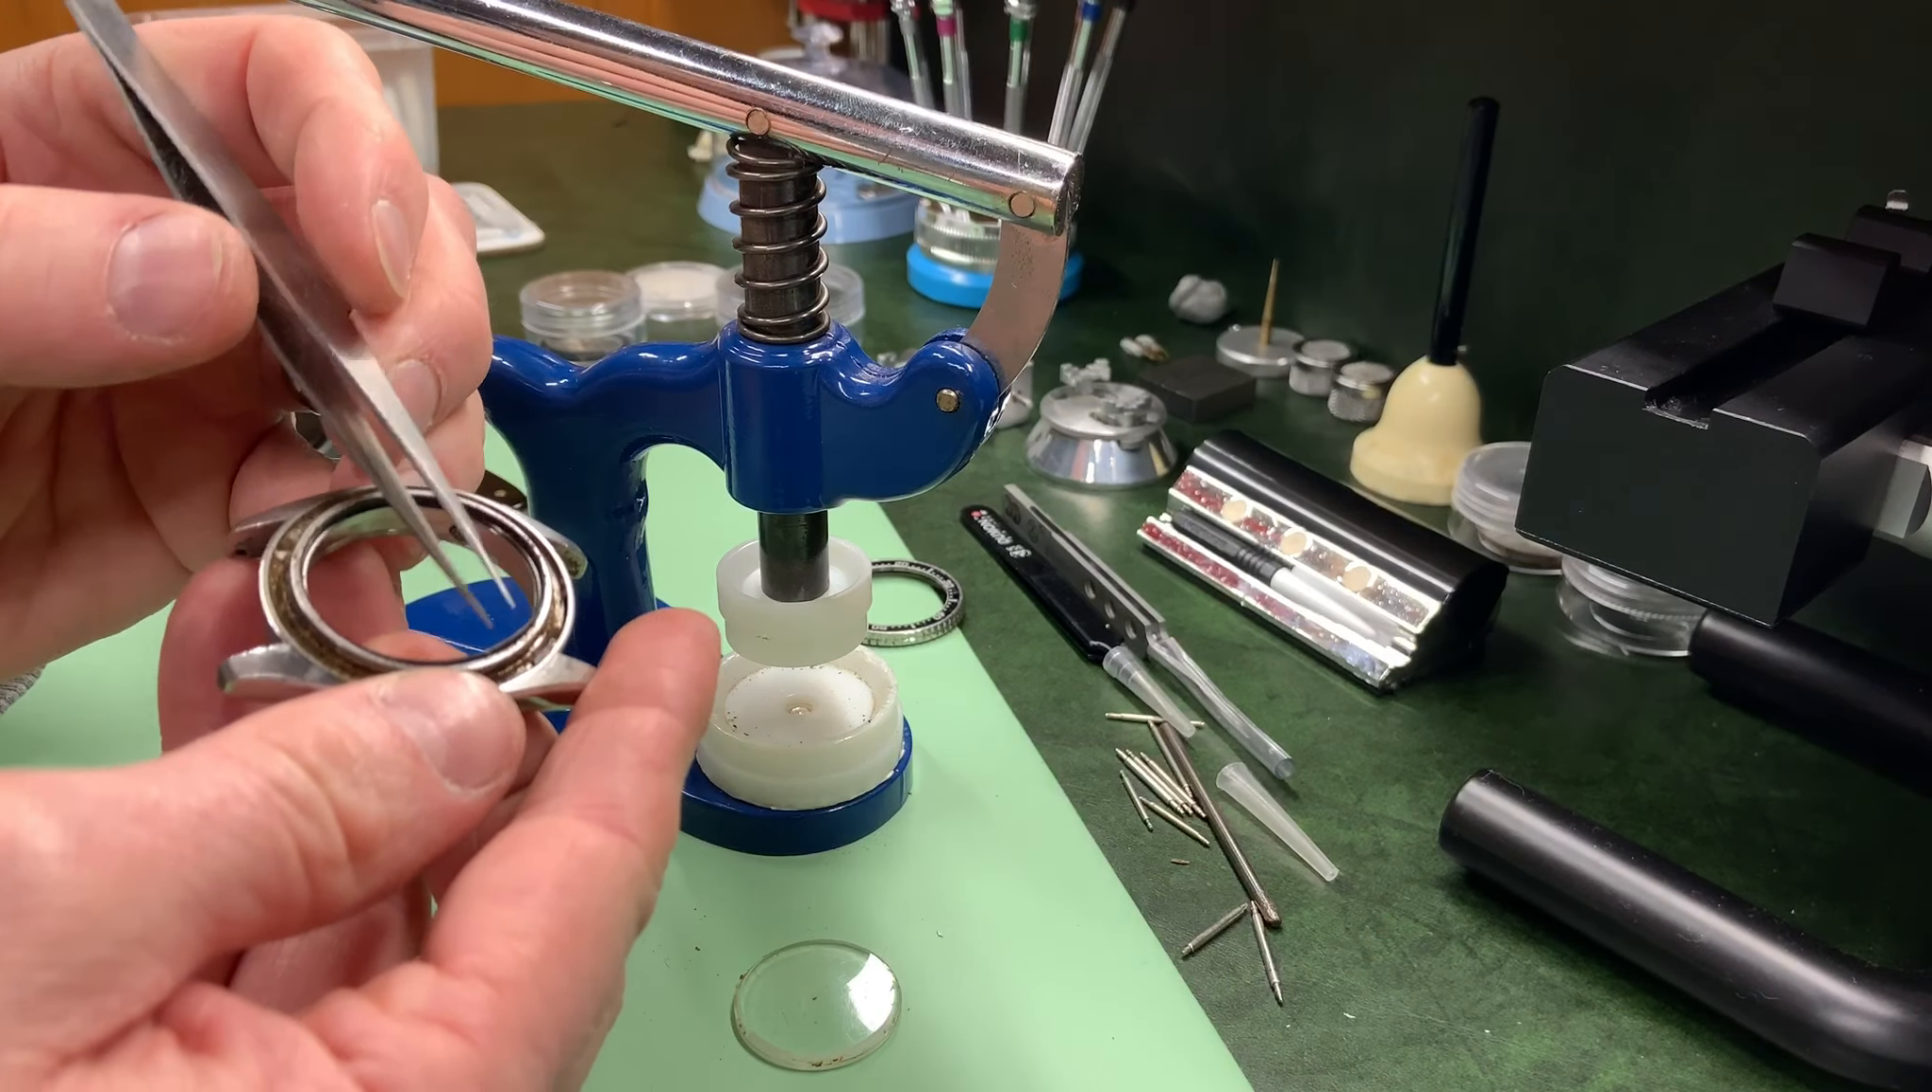And there we go the crystal is out no problem at all.